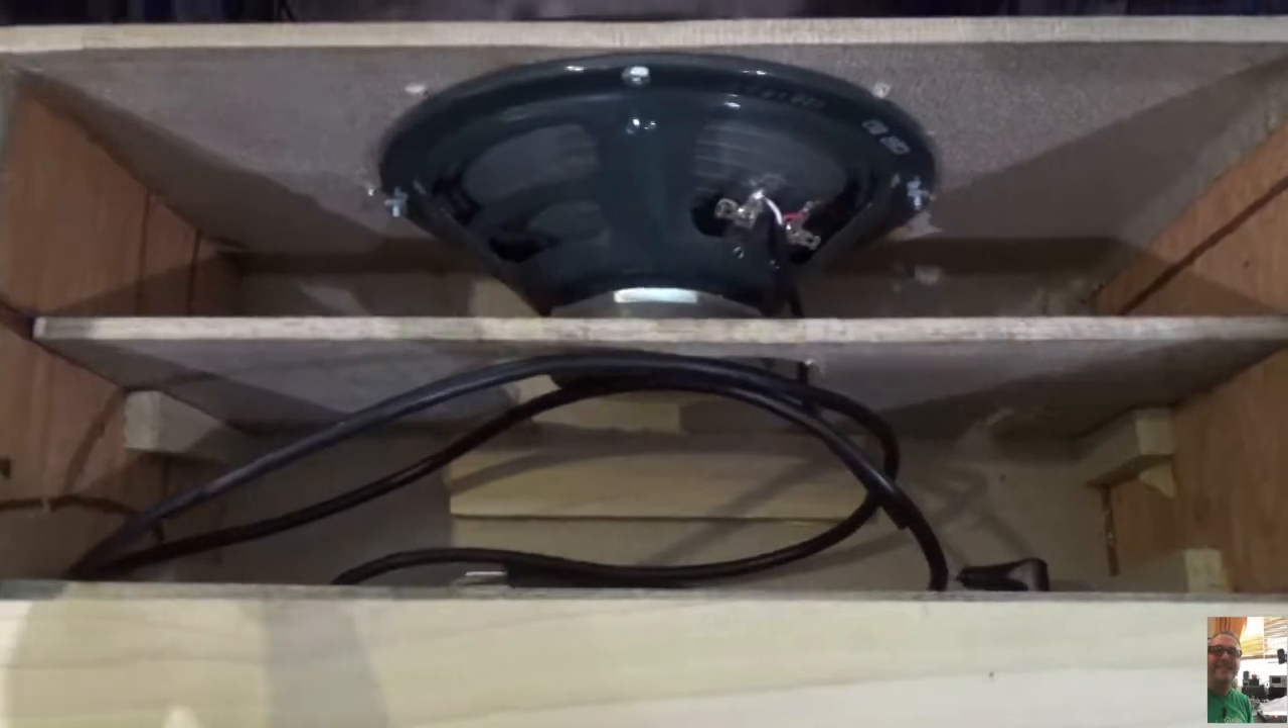I've got our speaker mounted. I've got a baffle.